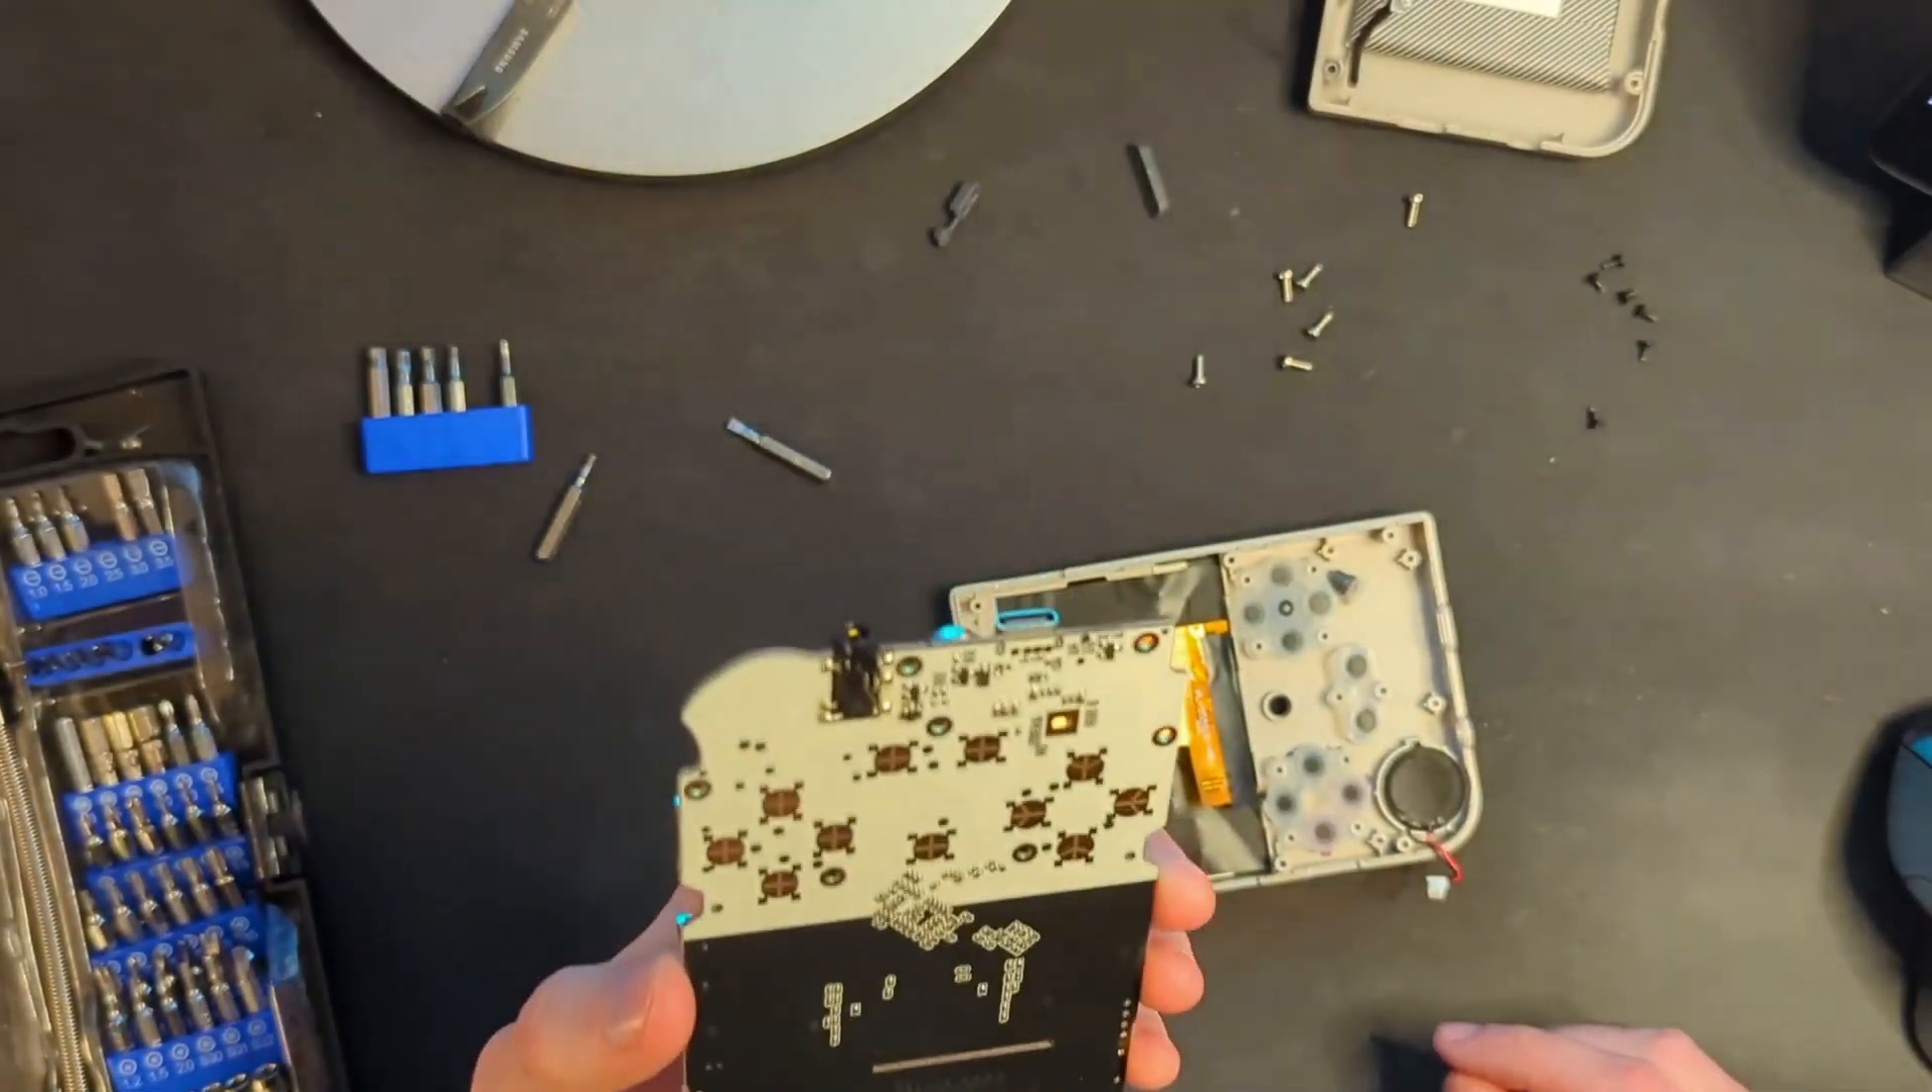And the board is now totally free.